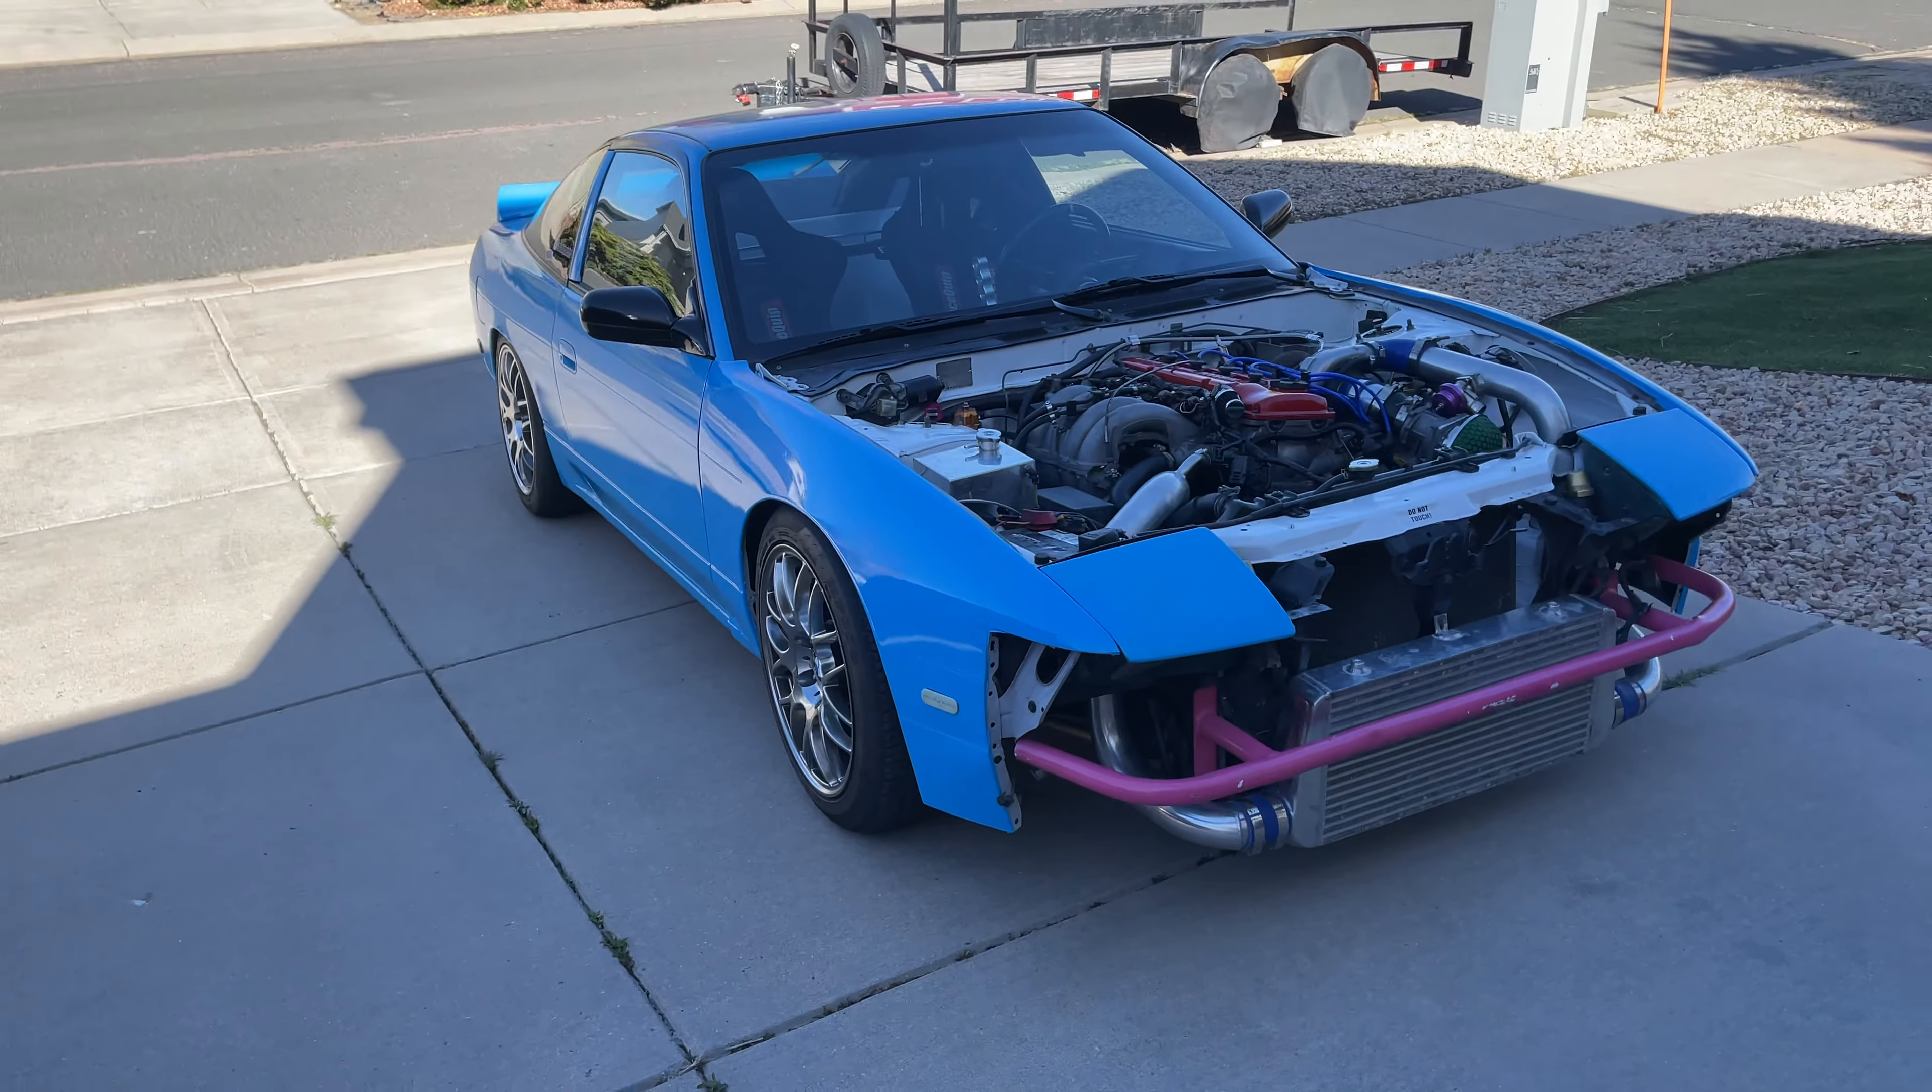So finally got the OEM fenders on.